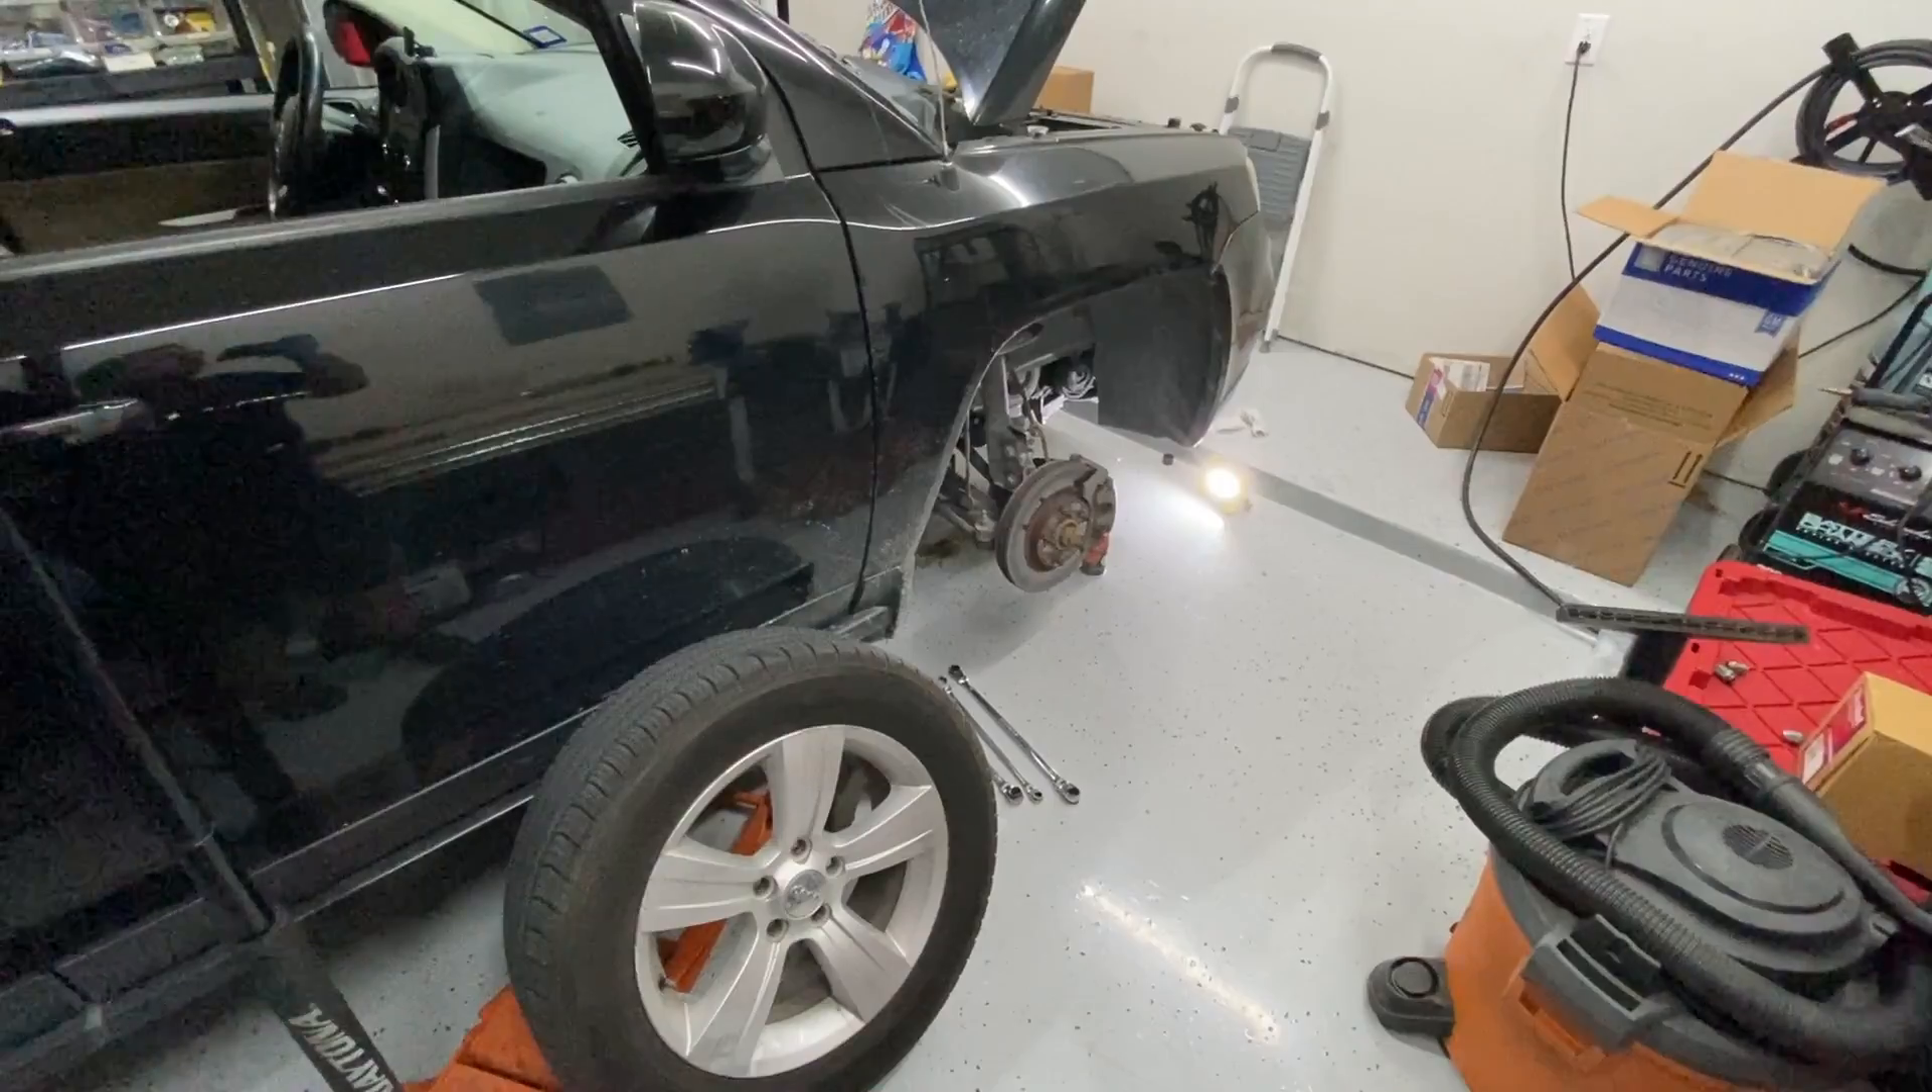All right guys so i've got the tire off on the passenger side here.